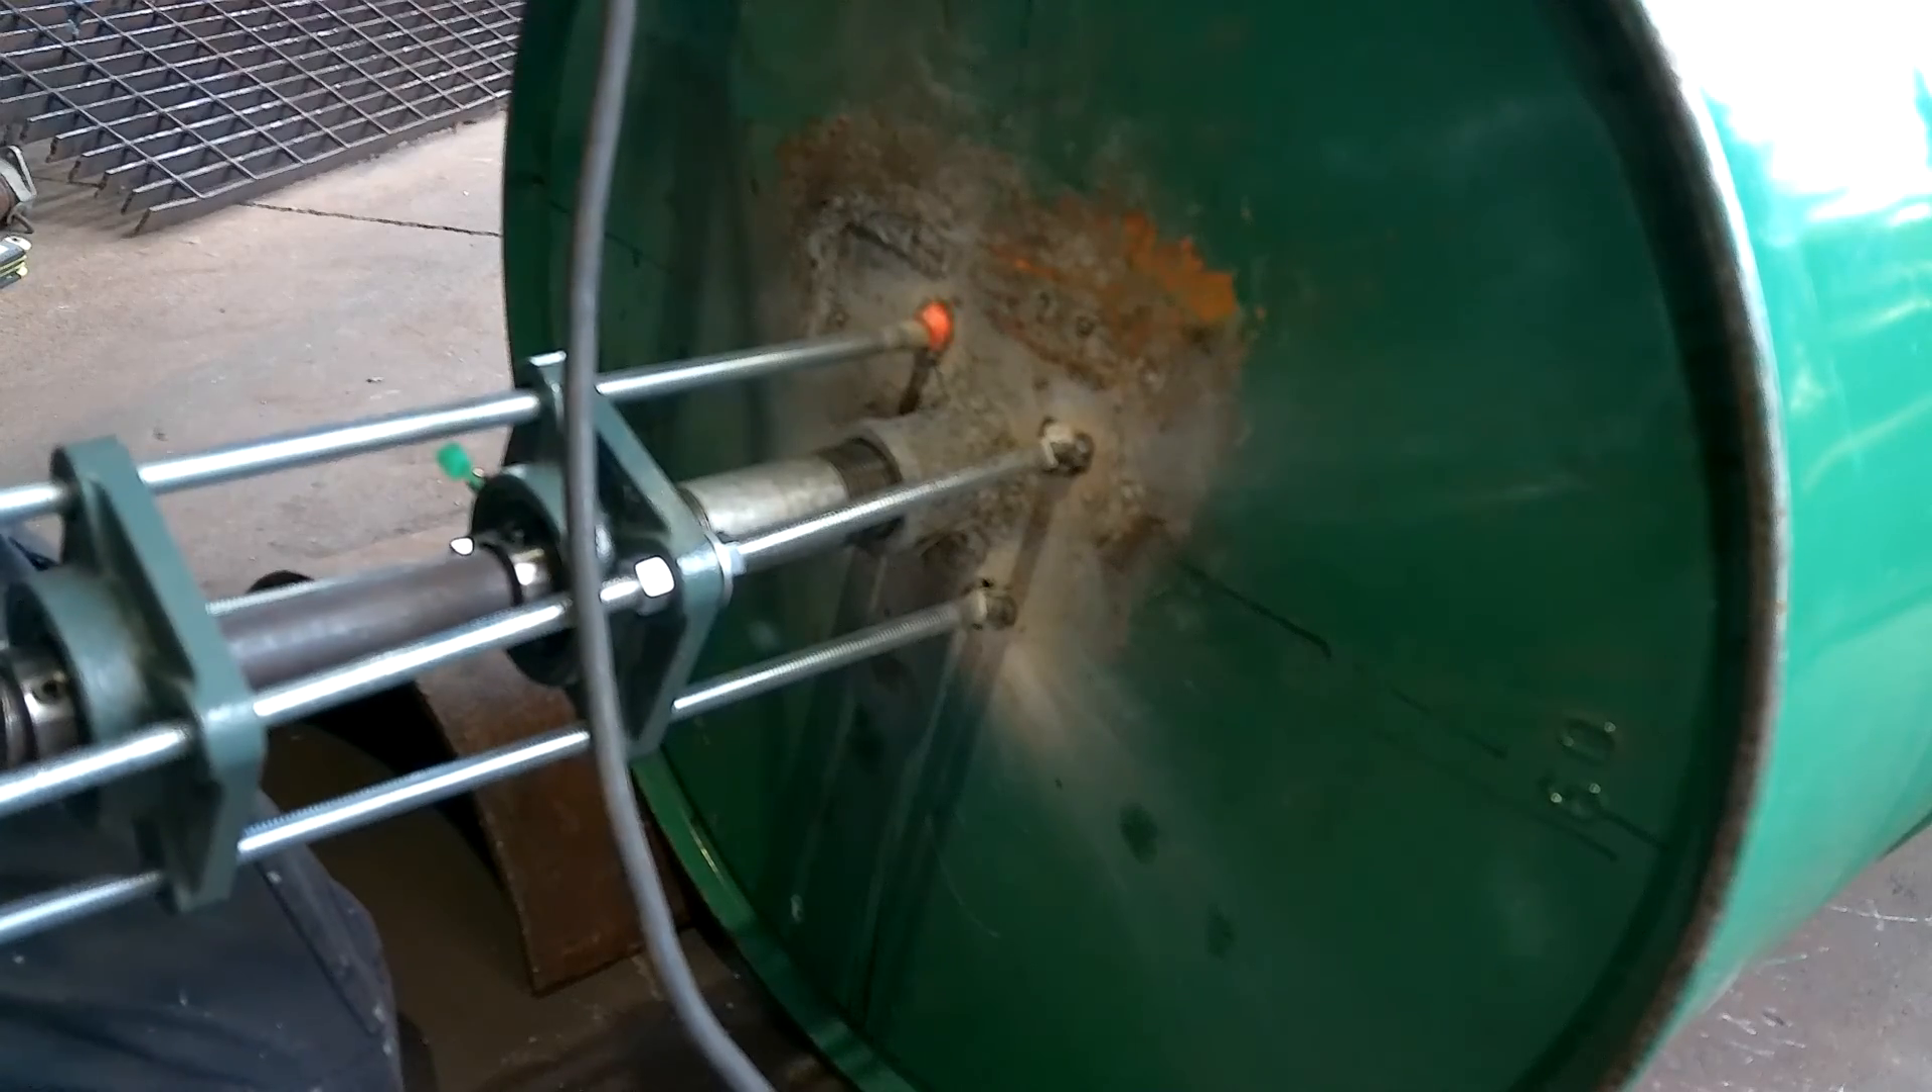So I secured the welds, I went ahead and I welded on the other two all threads, so we had all four all threads to support this bearing.